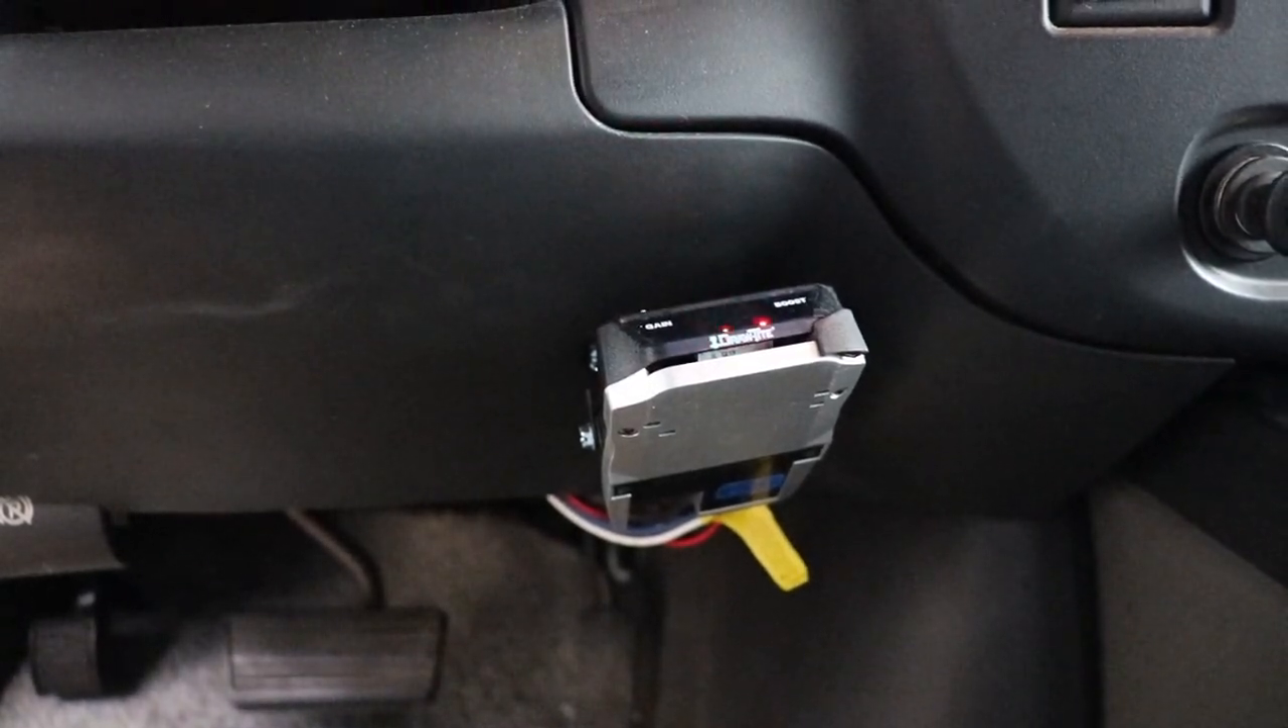All right so it took me most of the day but I got things wired up here I got the brake controller here so it eventually it'll go to sleep so it's not killing the battery.